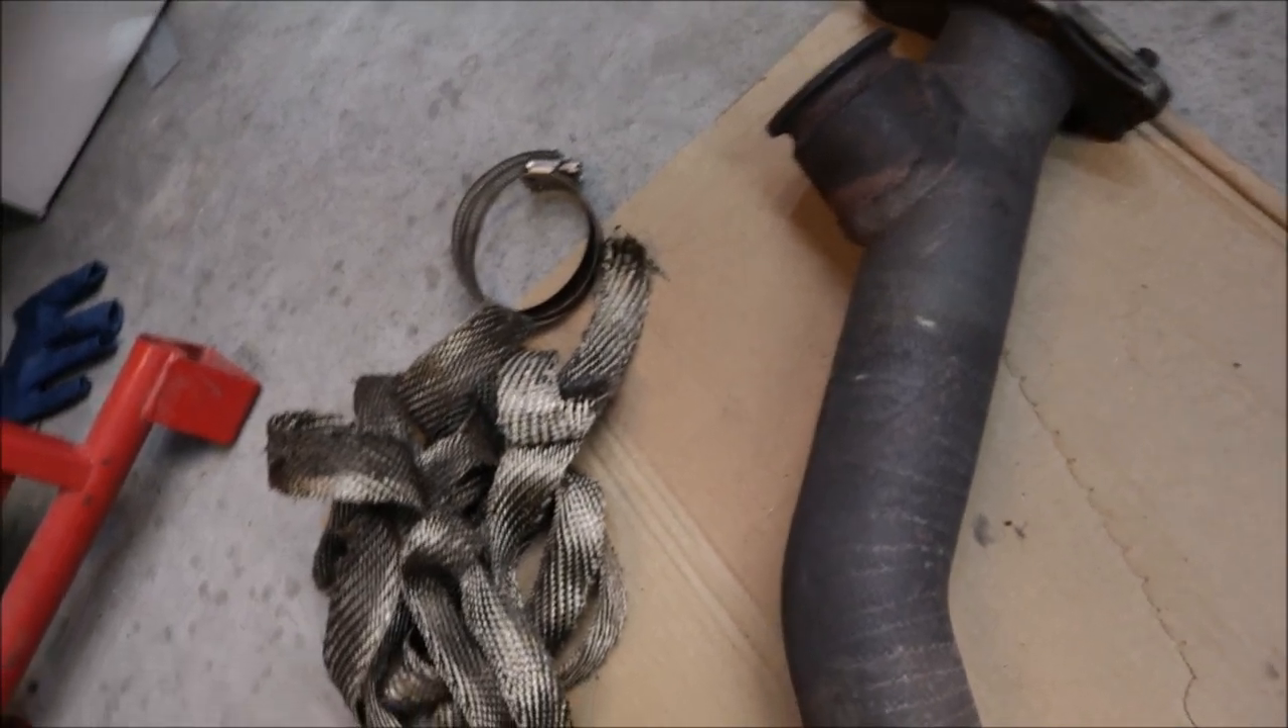Better look at the uppipe now that I took off the heat wrap. You can see here all the wrap marks.